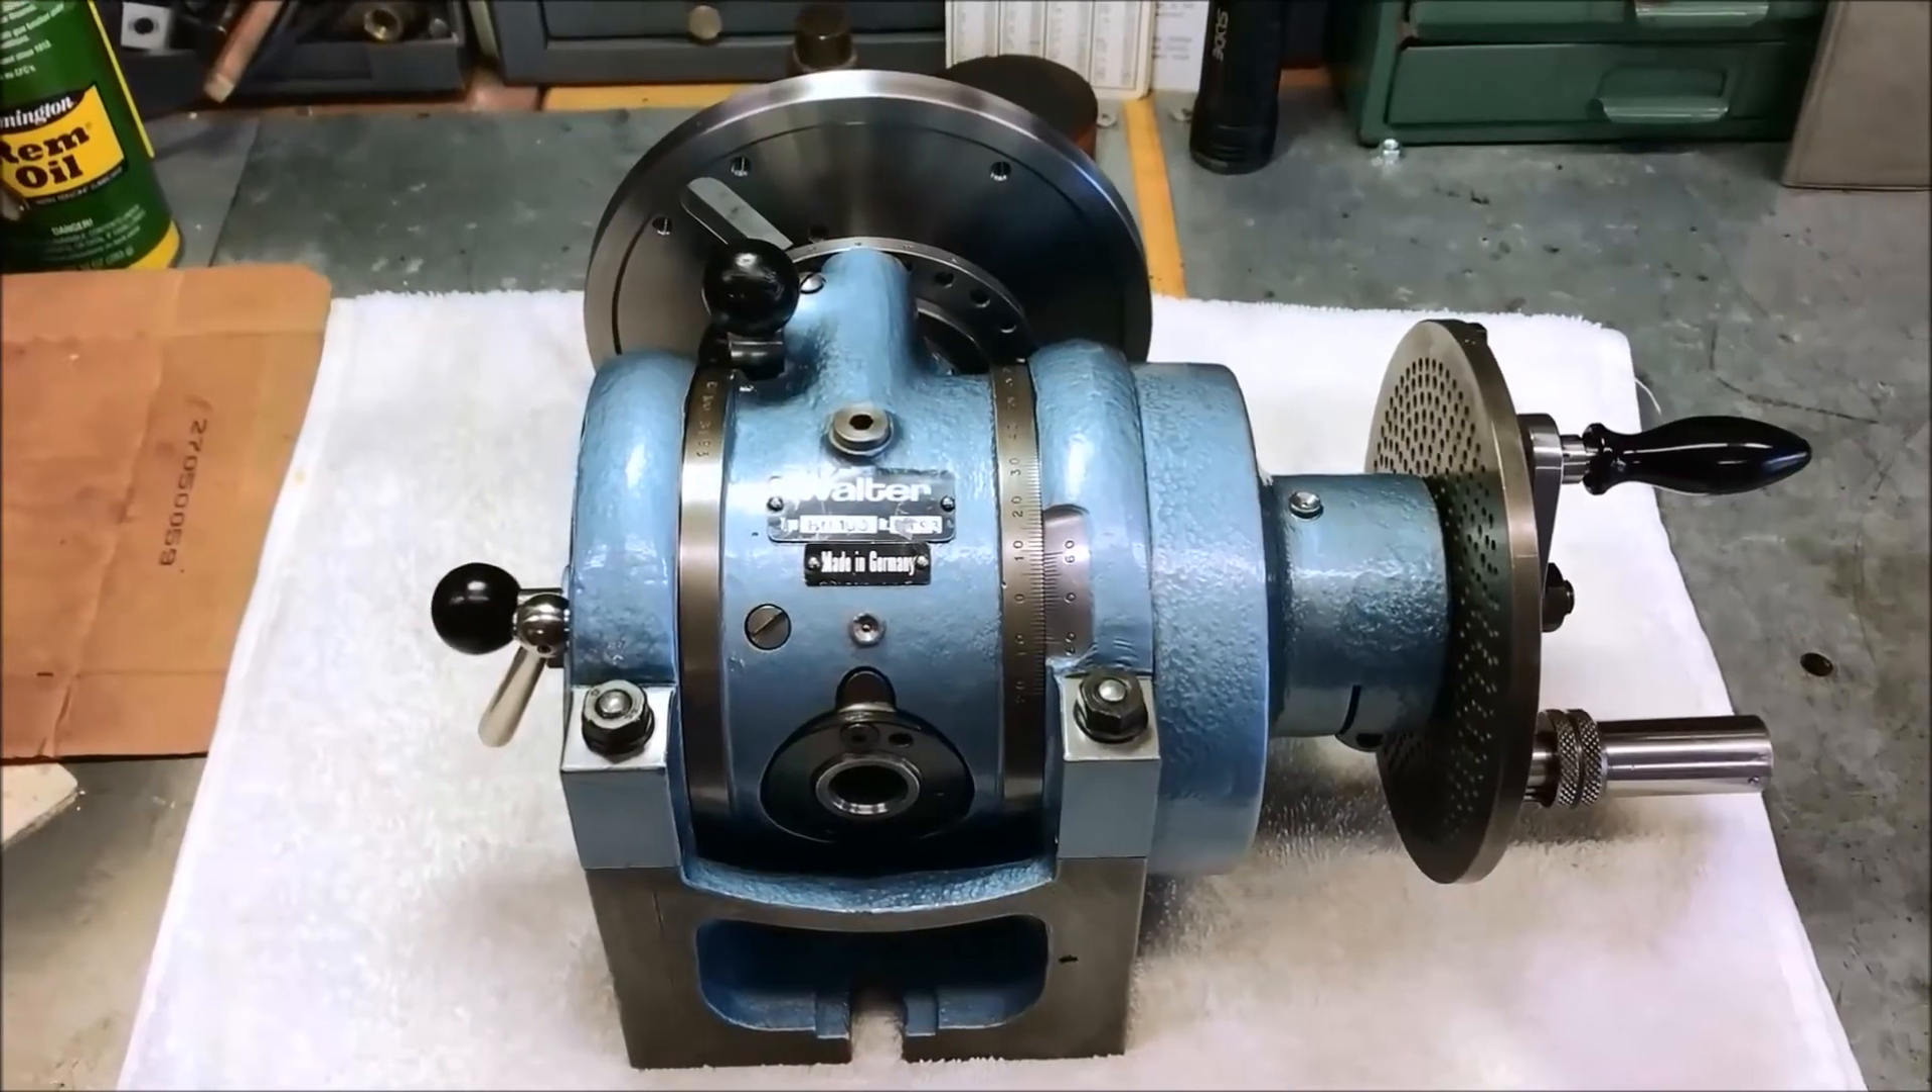All right, we got our emblems labels back on.